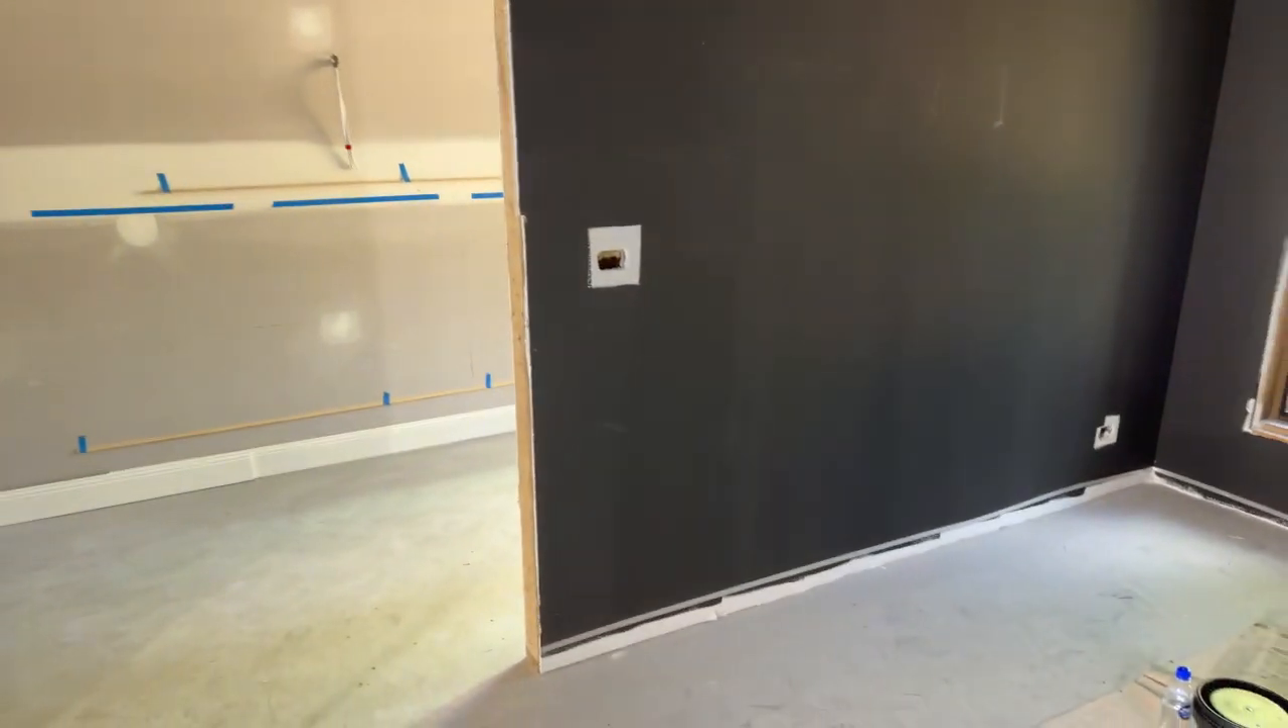Now the advantage we have here is that the skirting board skirting boards are not yet into place and also the edging around the doors is also not there yet.